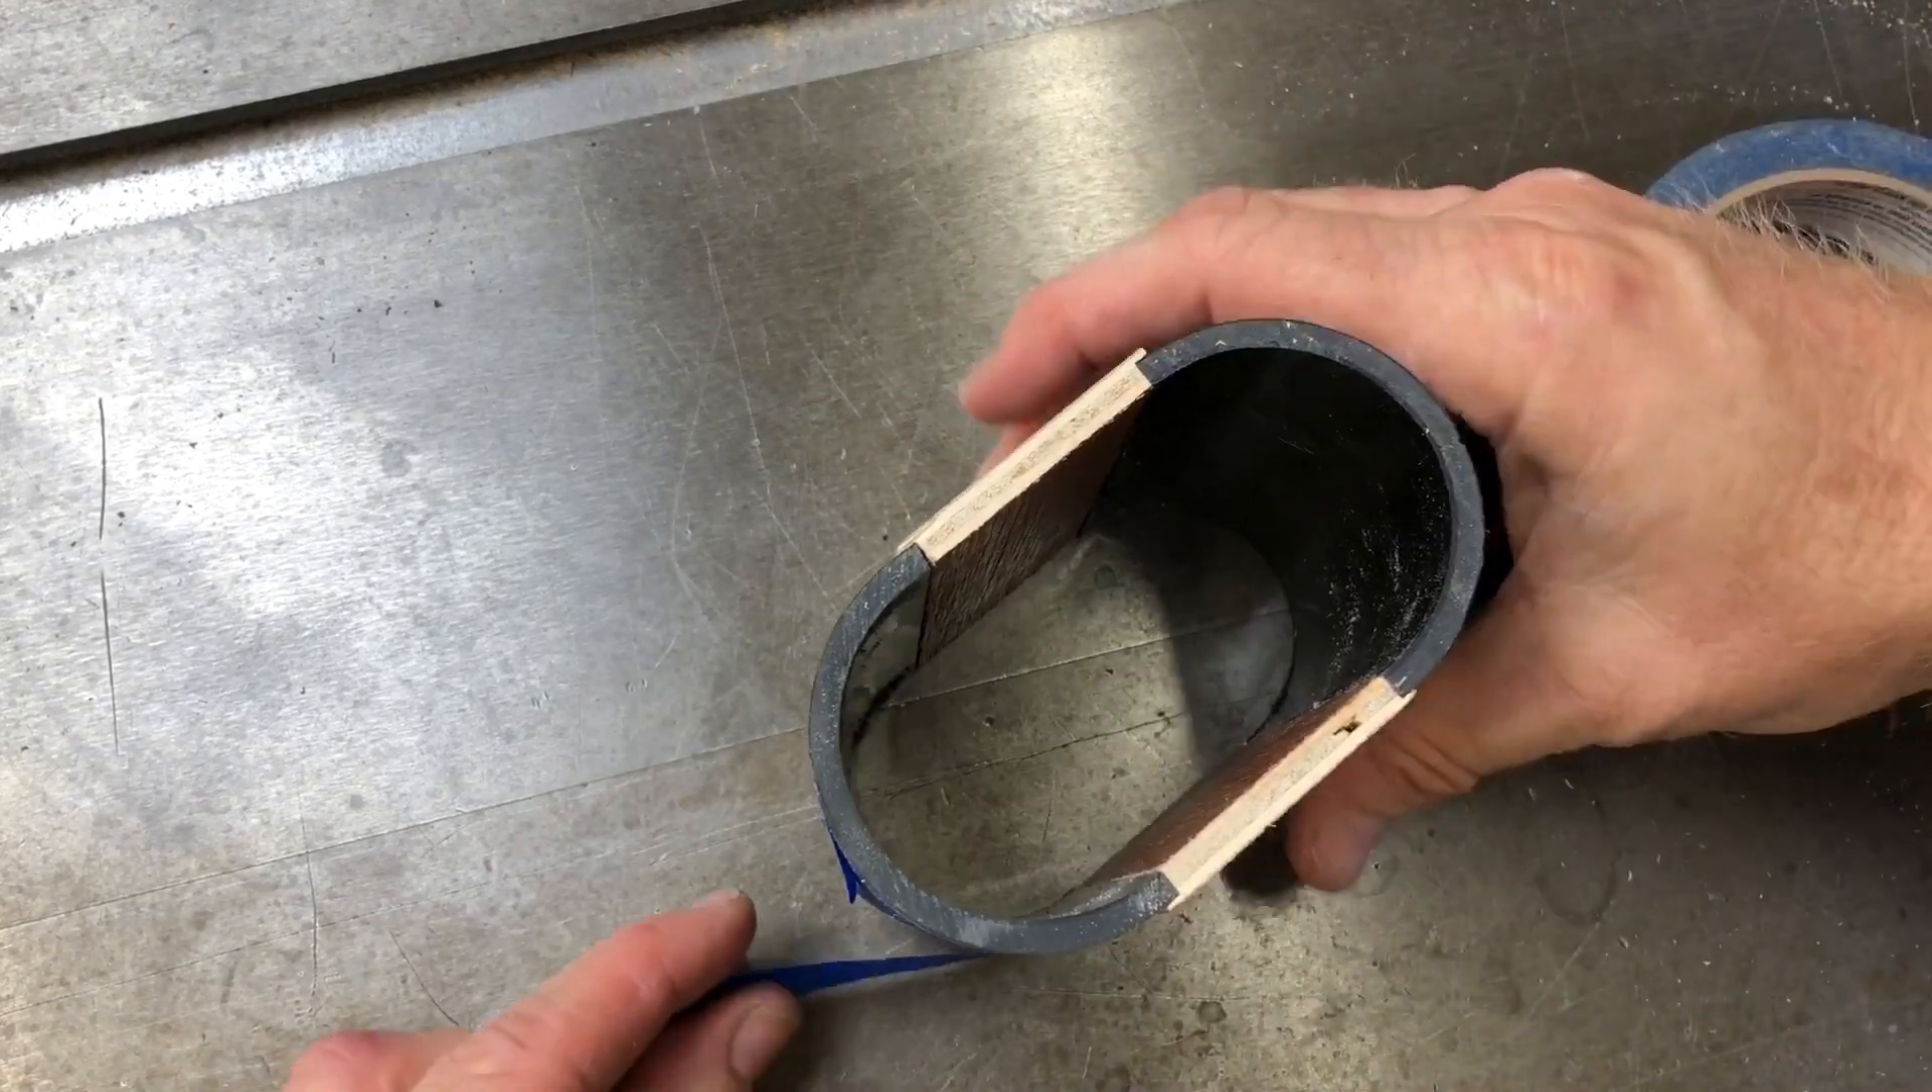Here you can see how the plywood parts fit together really well with the plastic pipe.